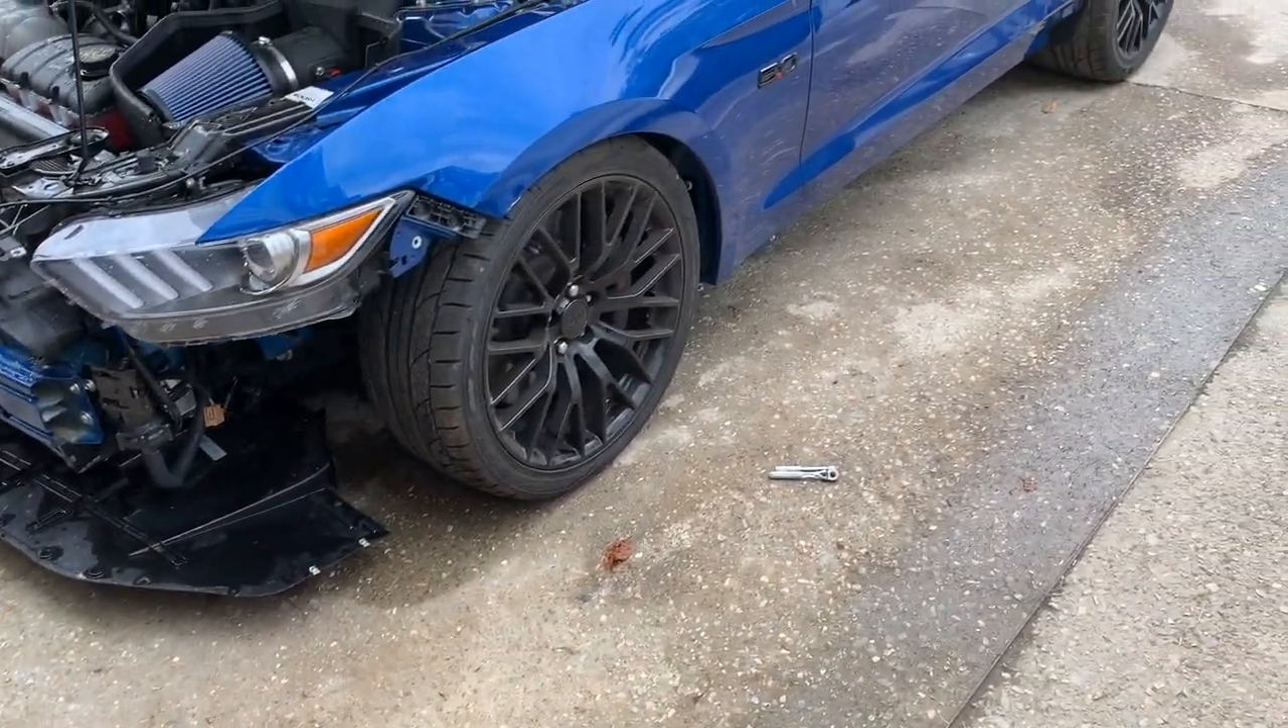I've already got the front bumper and side skirt off i have to get the fender off.